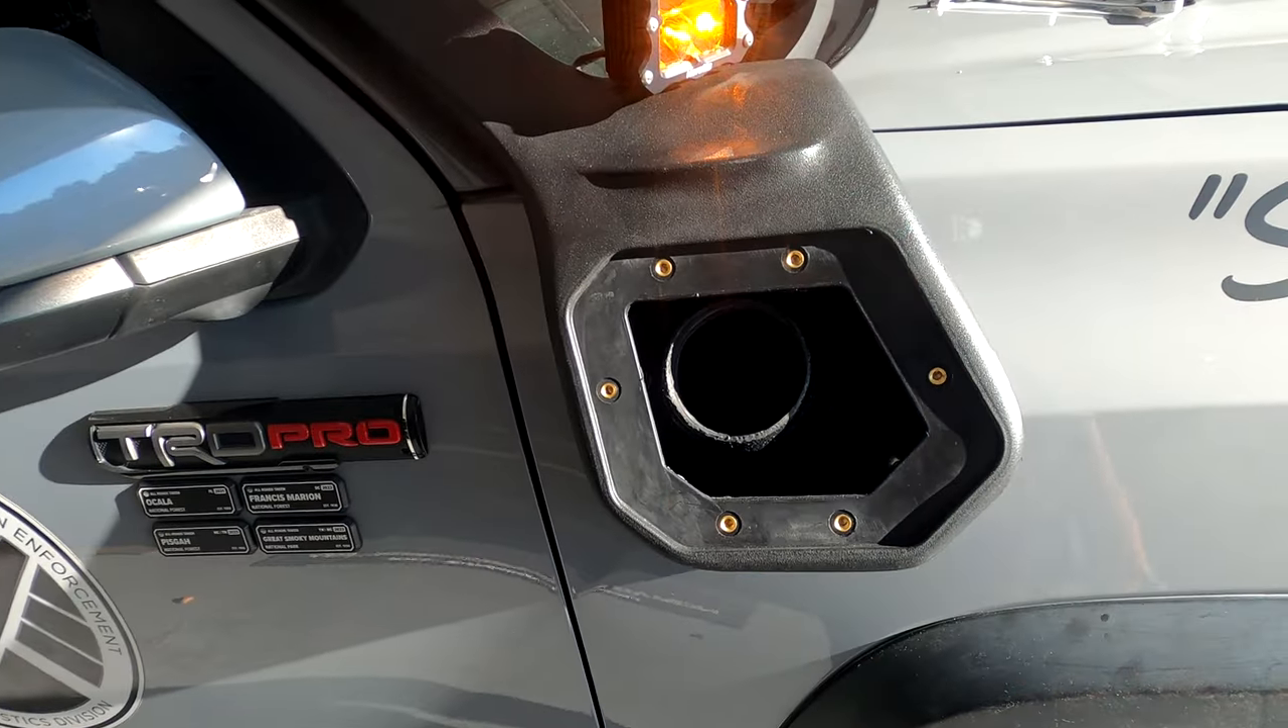And the last thing that we have to do is get our plate installed.